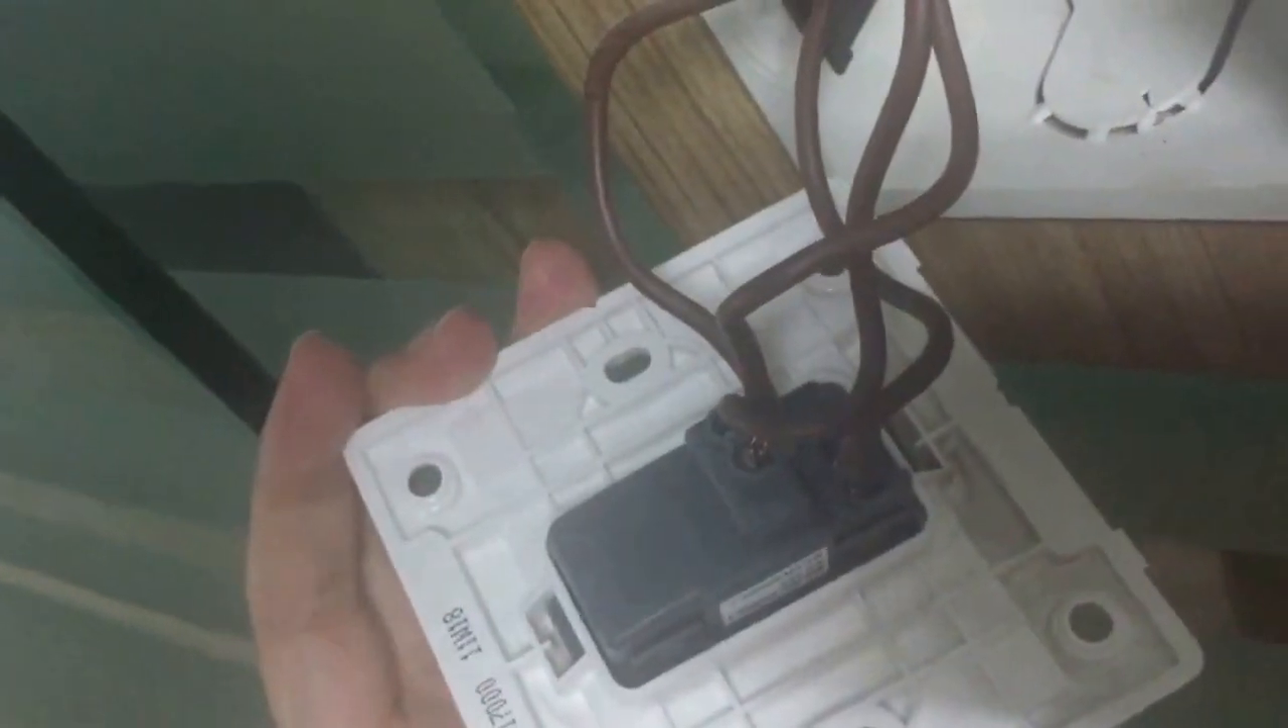Okay, so we have successfully dismantled the switch.